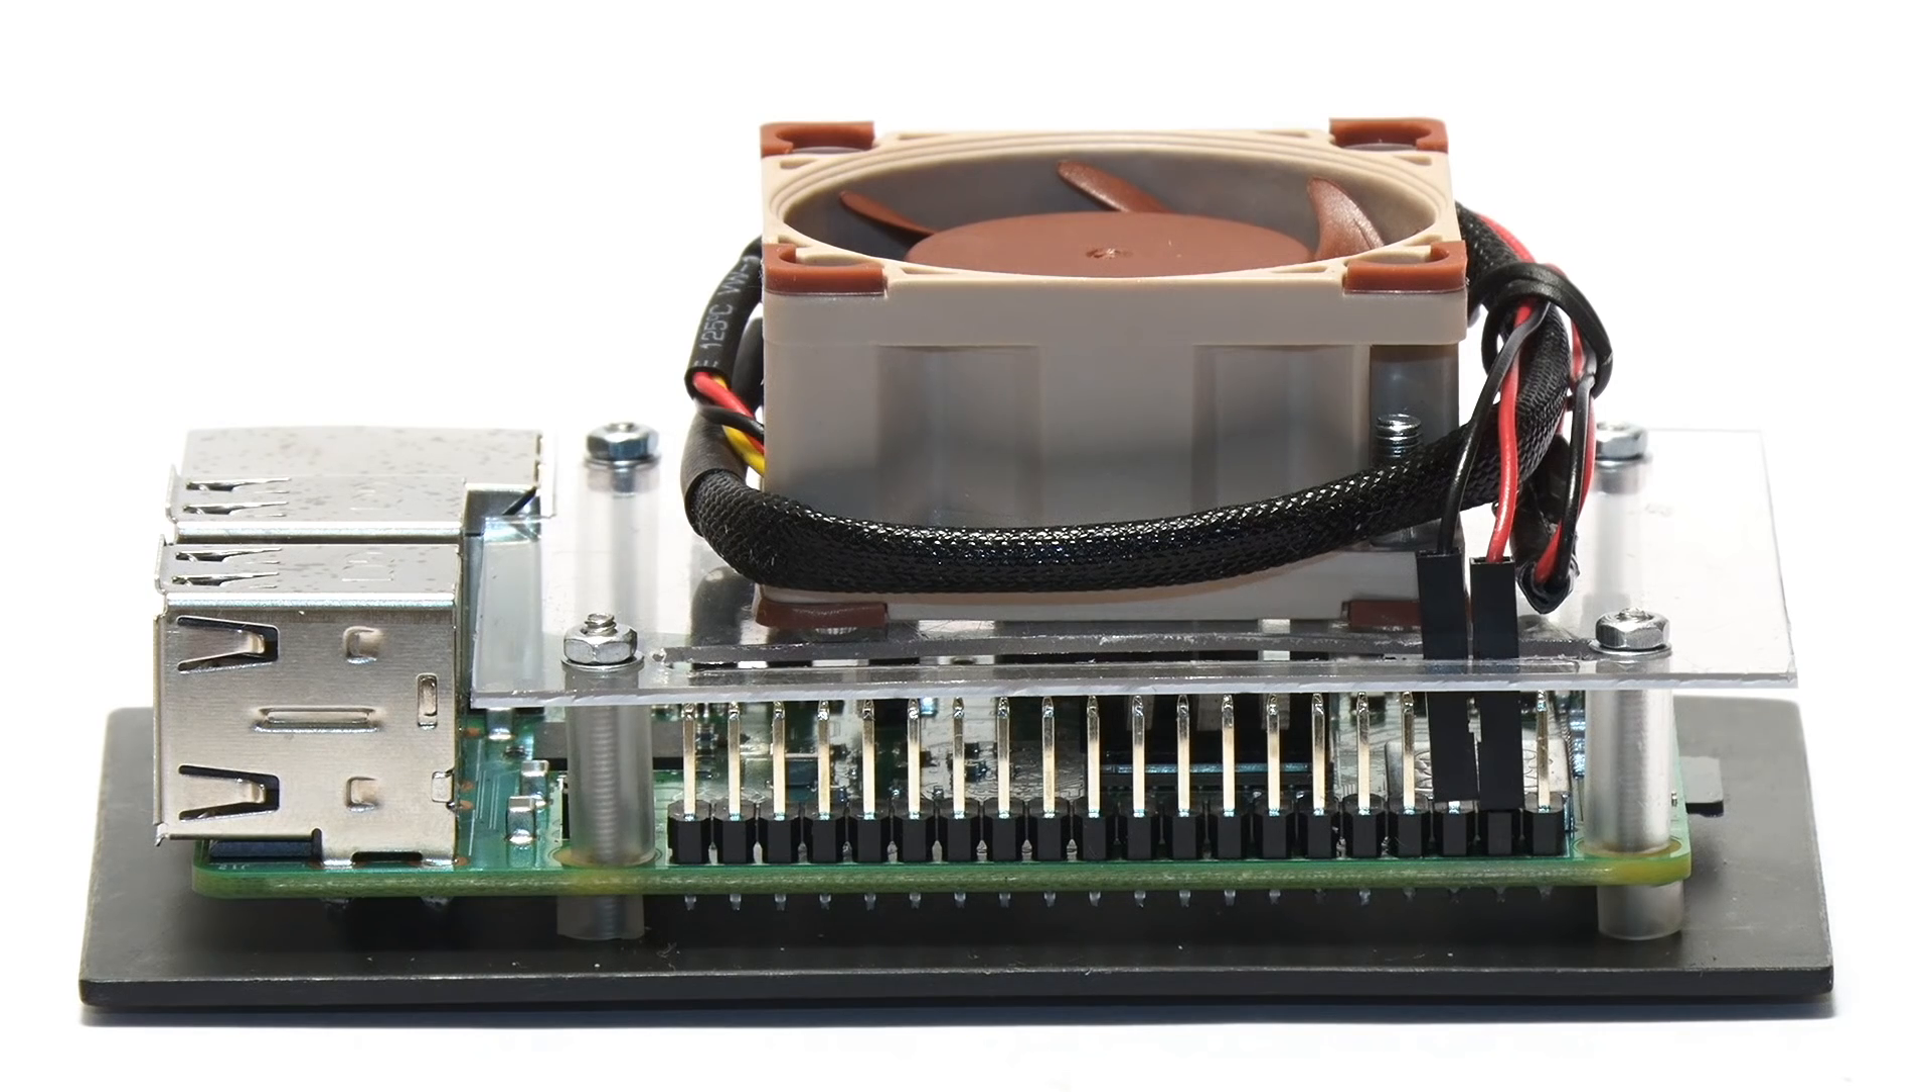But overall I think the Noctua fan fits very nicely on the Pi.